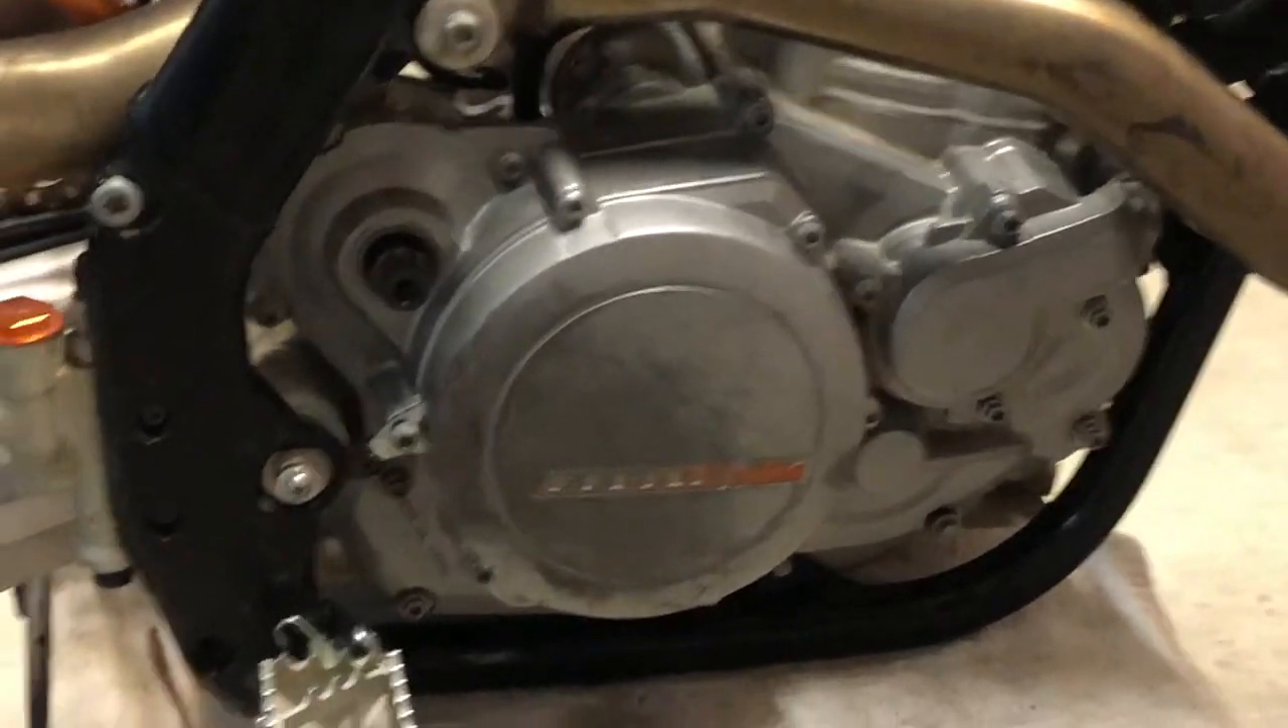The side cover's on, all the screws are torqued down.